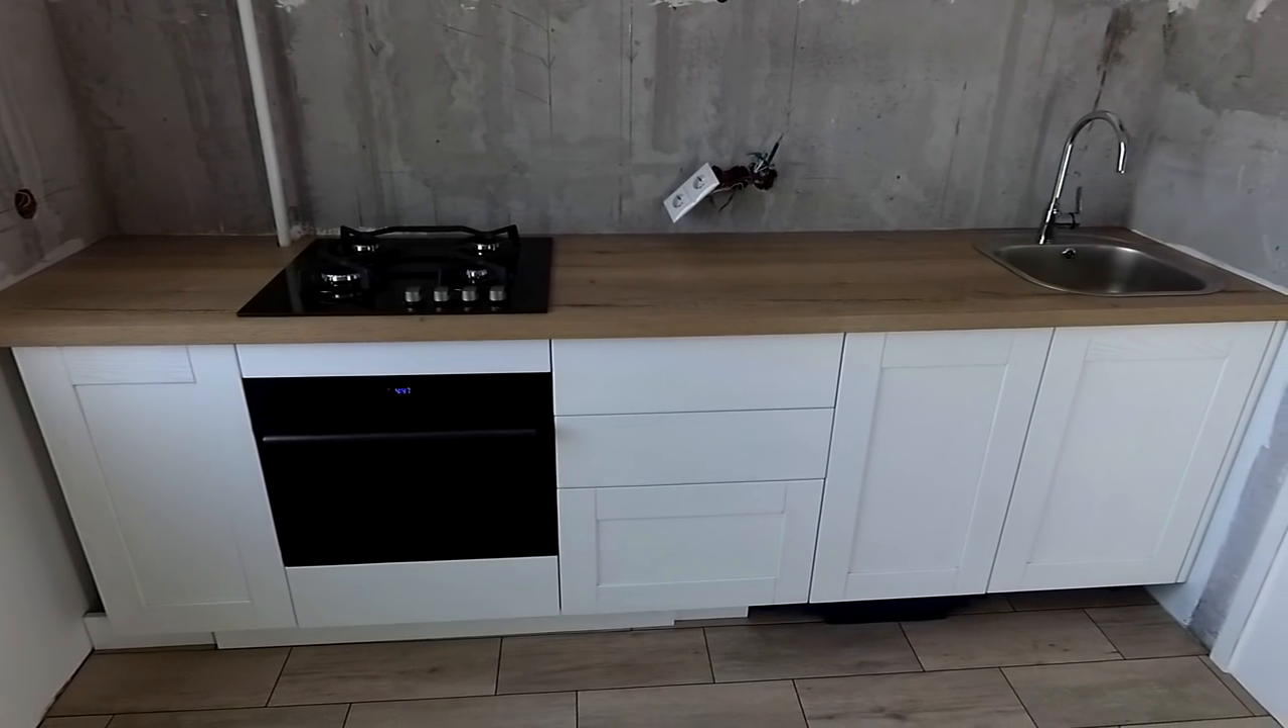Я уже собрал нижние ящики и установил столешницу.